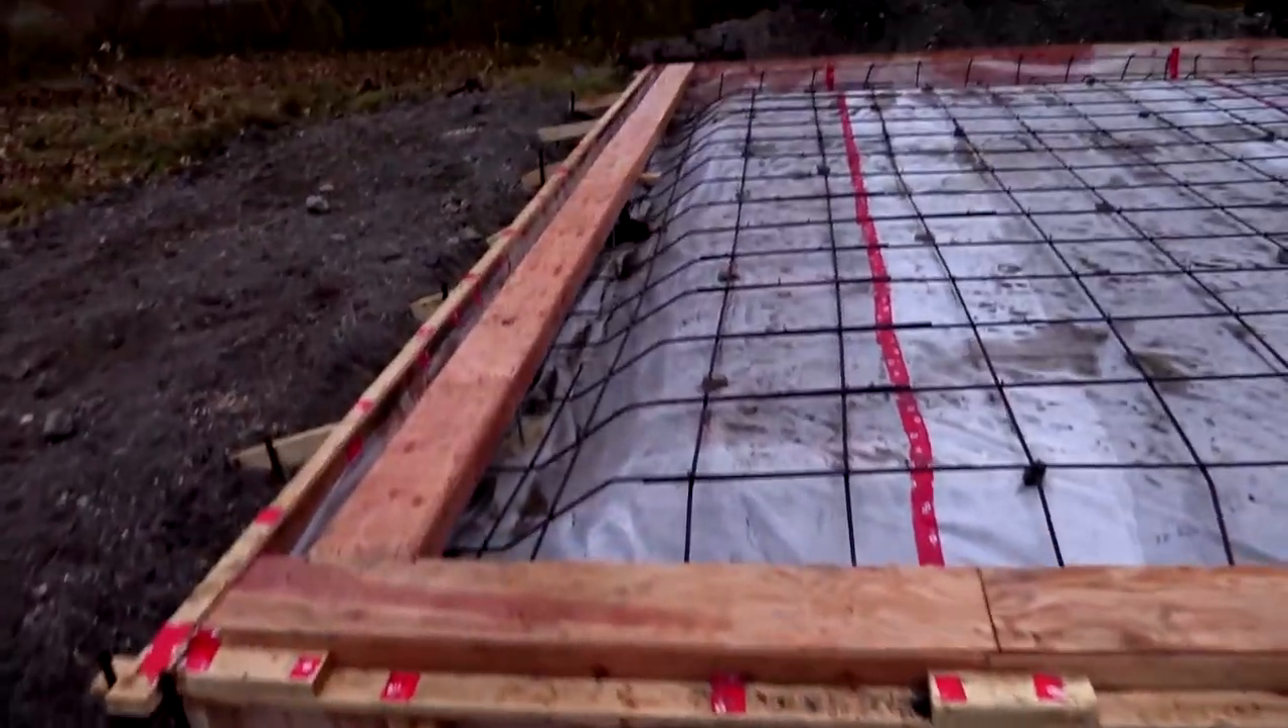My hands are just waterlogged and blistered but I got all the rebar put in tied and yeah we are ready to pour some concrete.